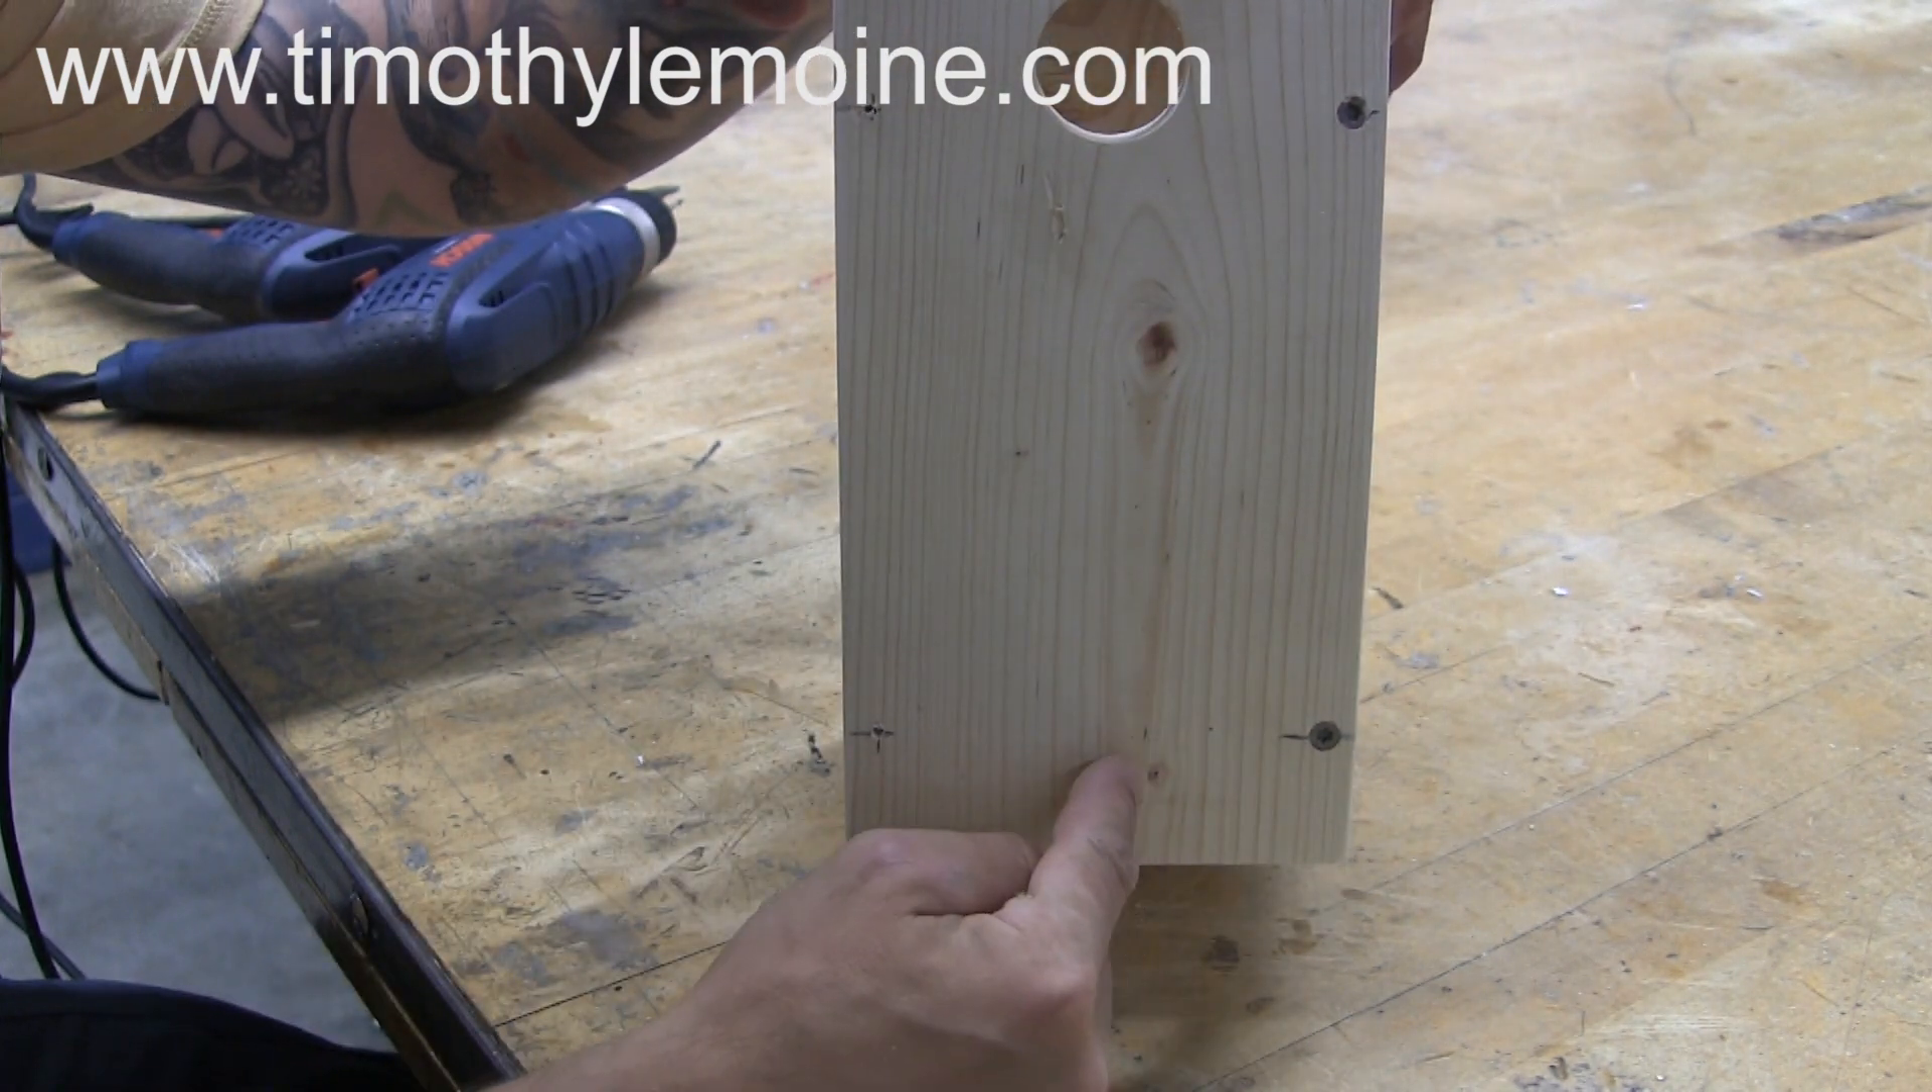I've just put two screws through my front.